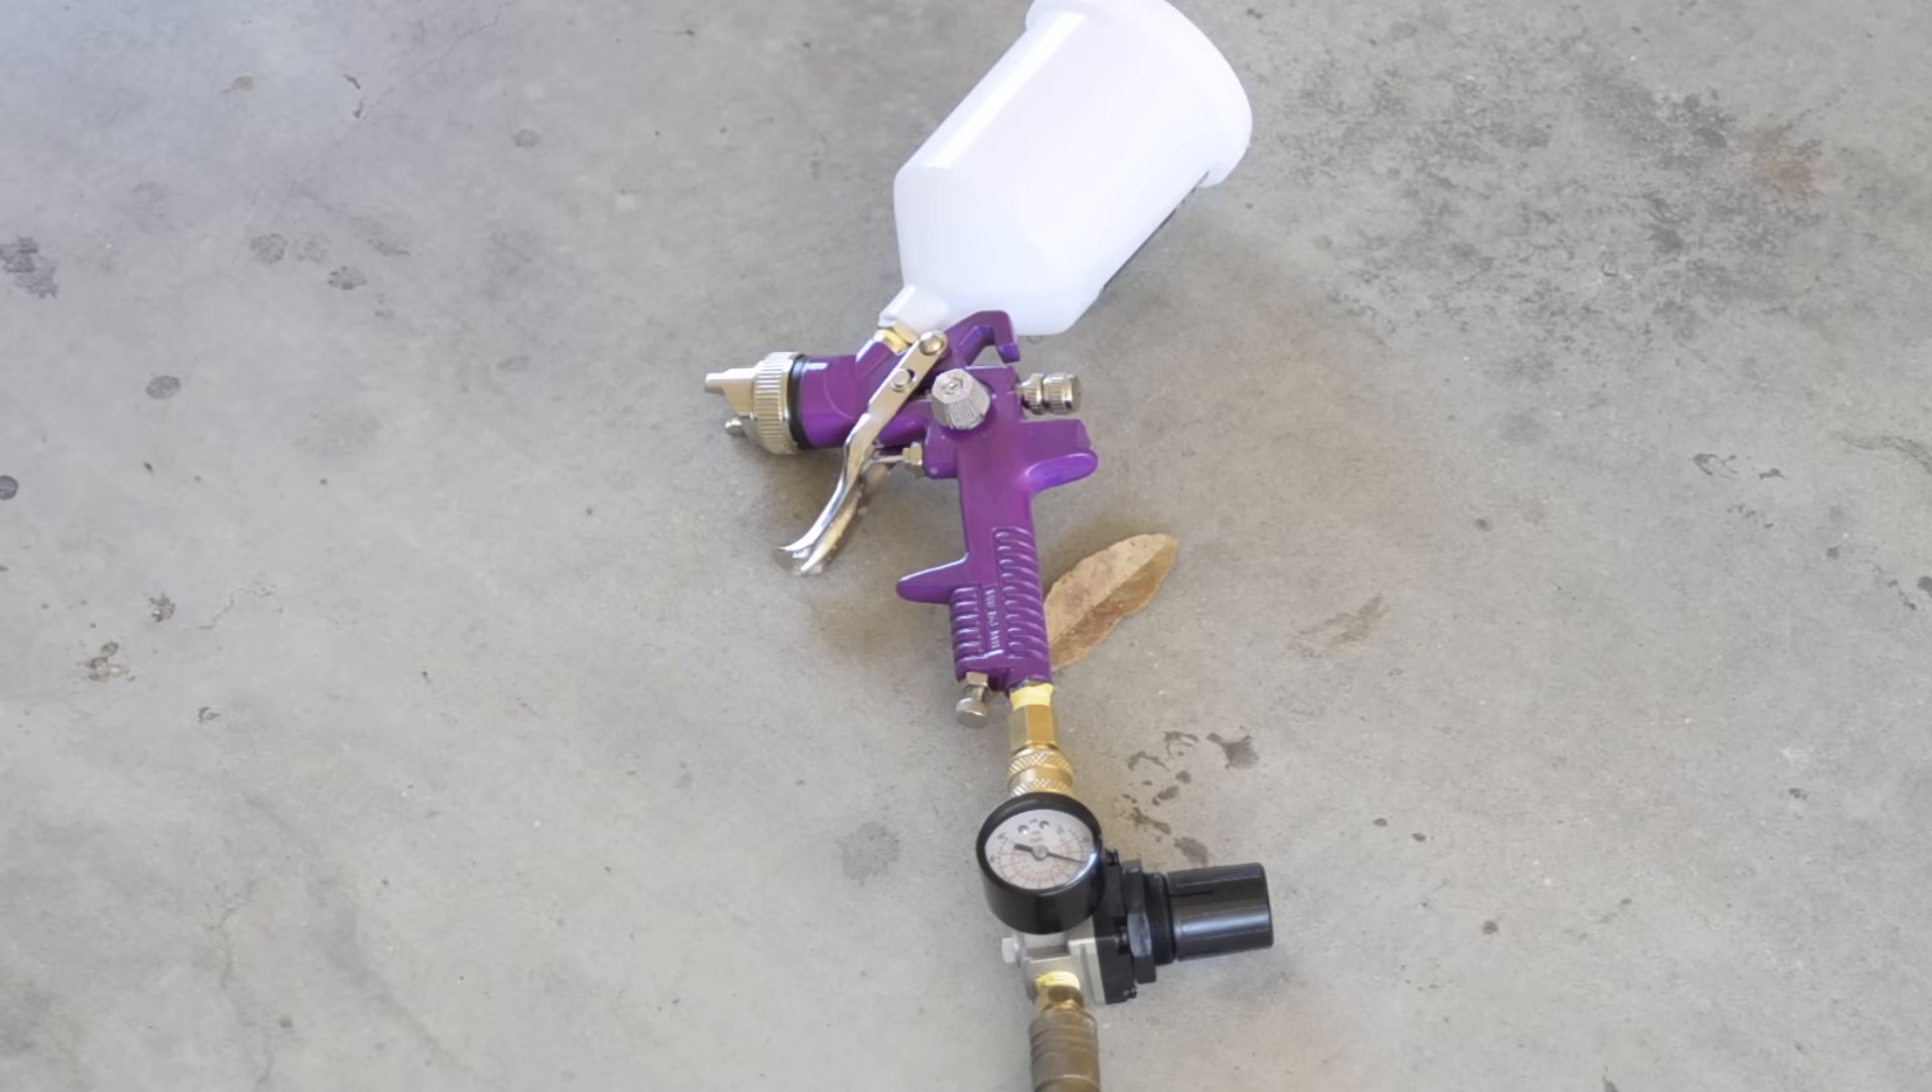And I finished getting my gun all put together. And you'll see that I got a pressure gauge set up.